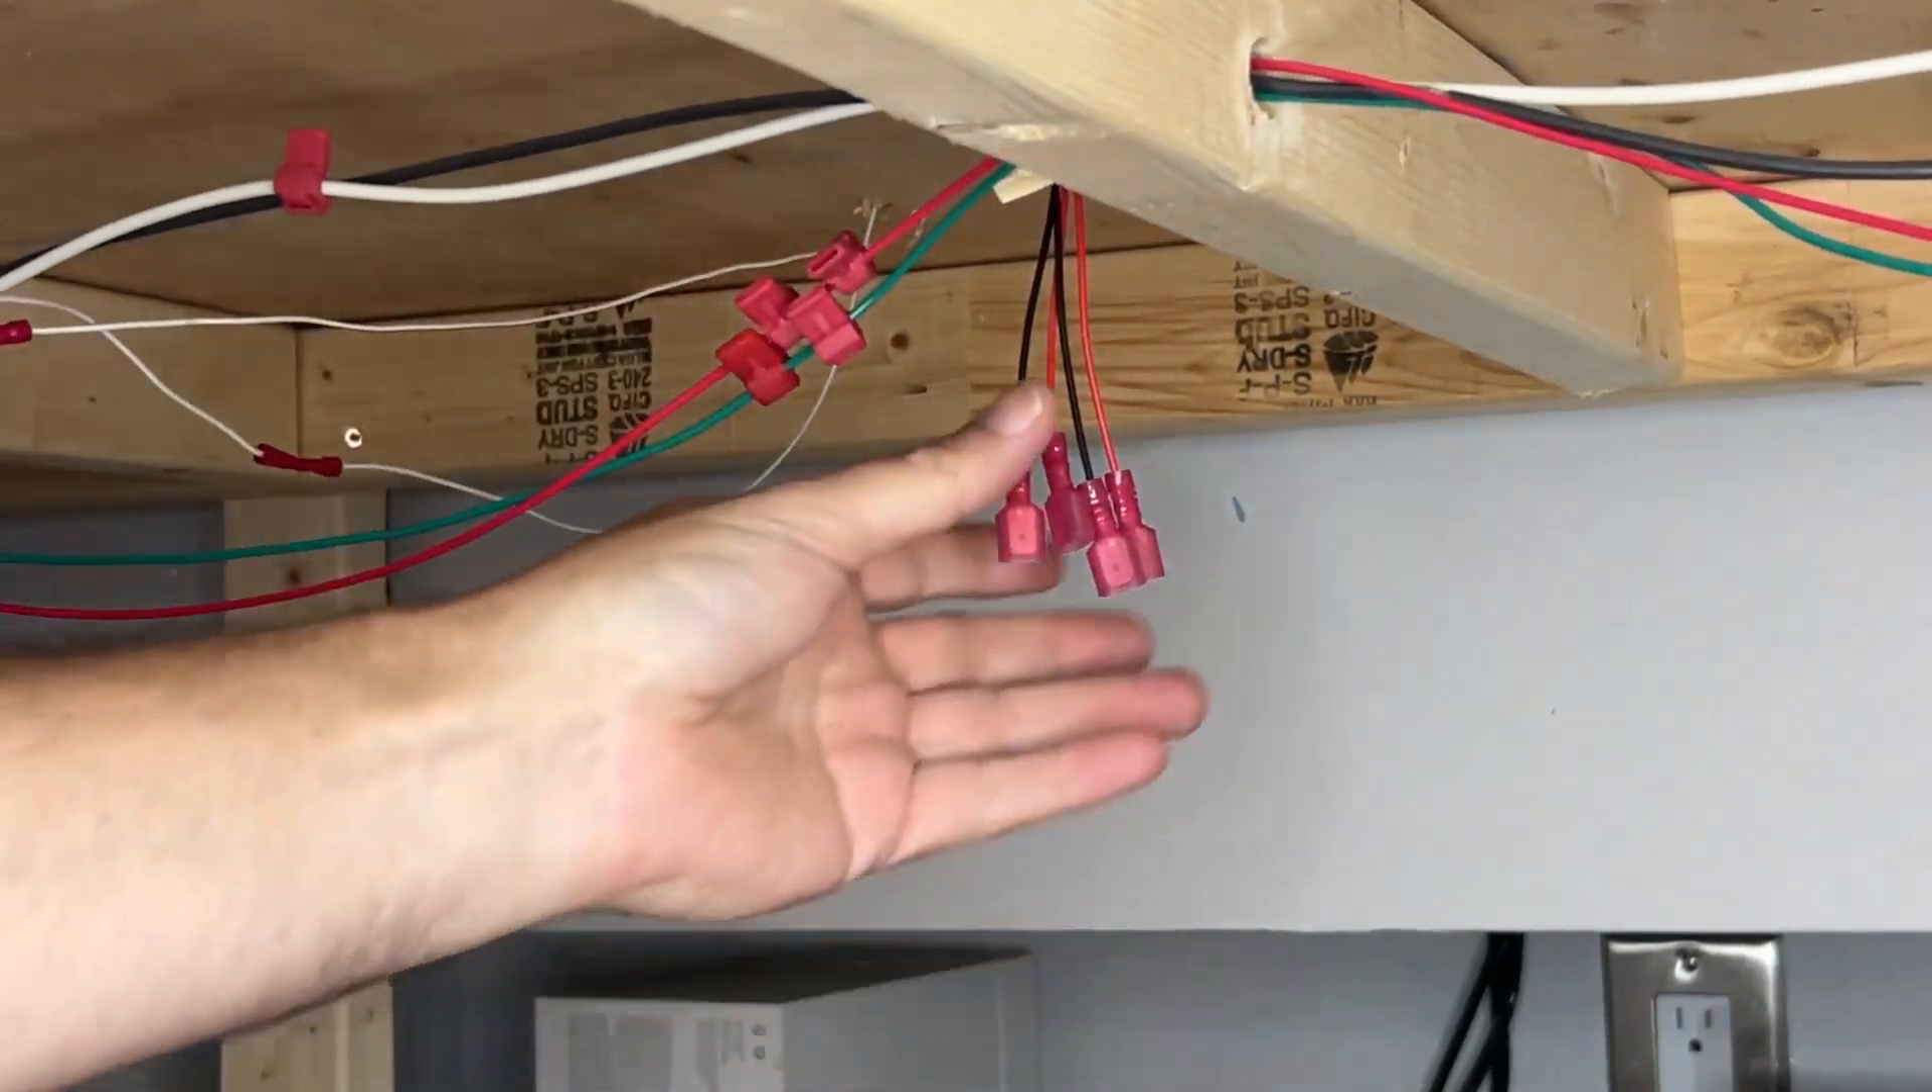So that's all my plugs on and all my connectors on.